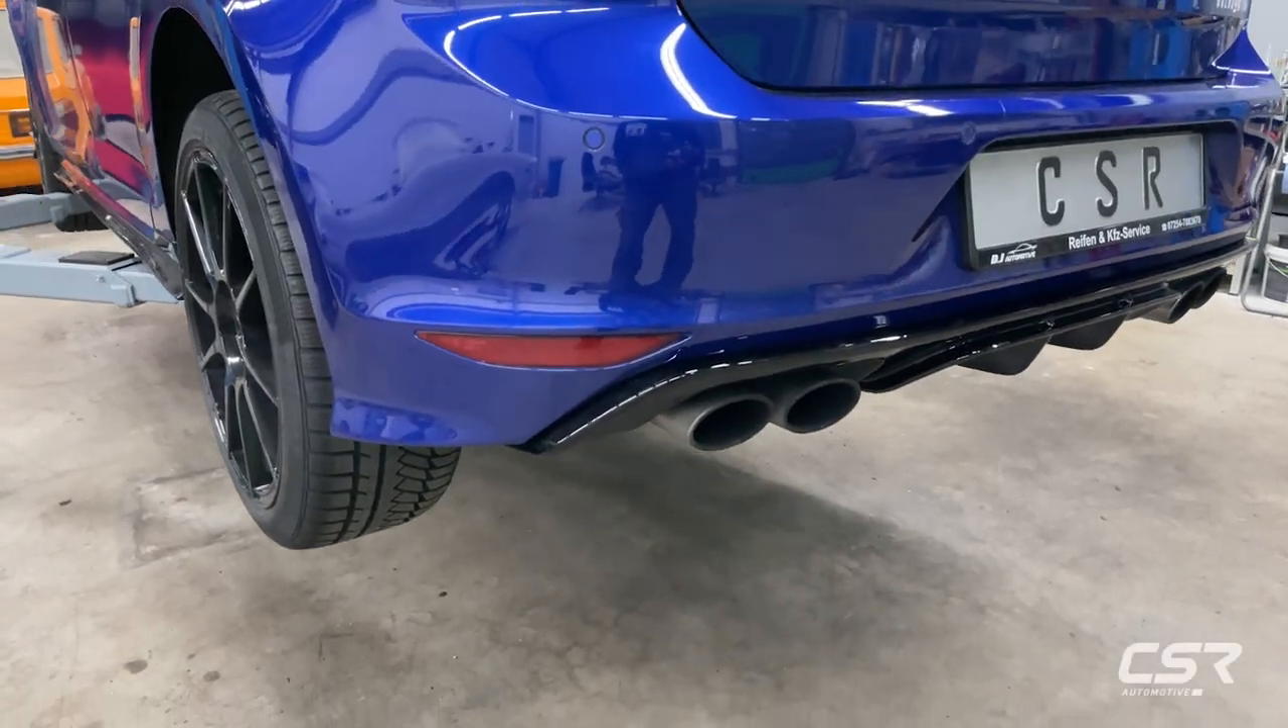Der Diffusor ist jetzt im Handumdrehen montiert gewesen.